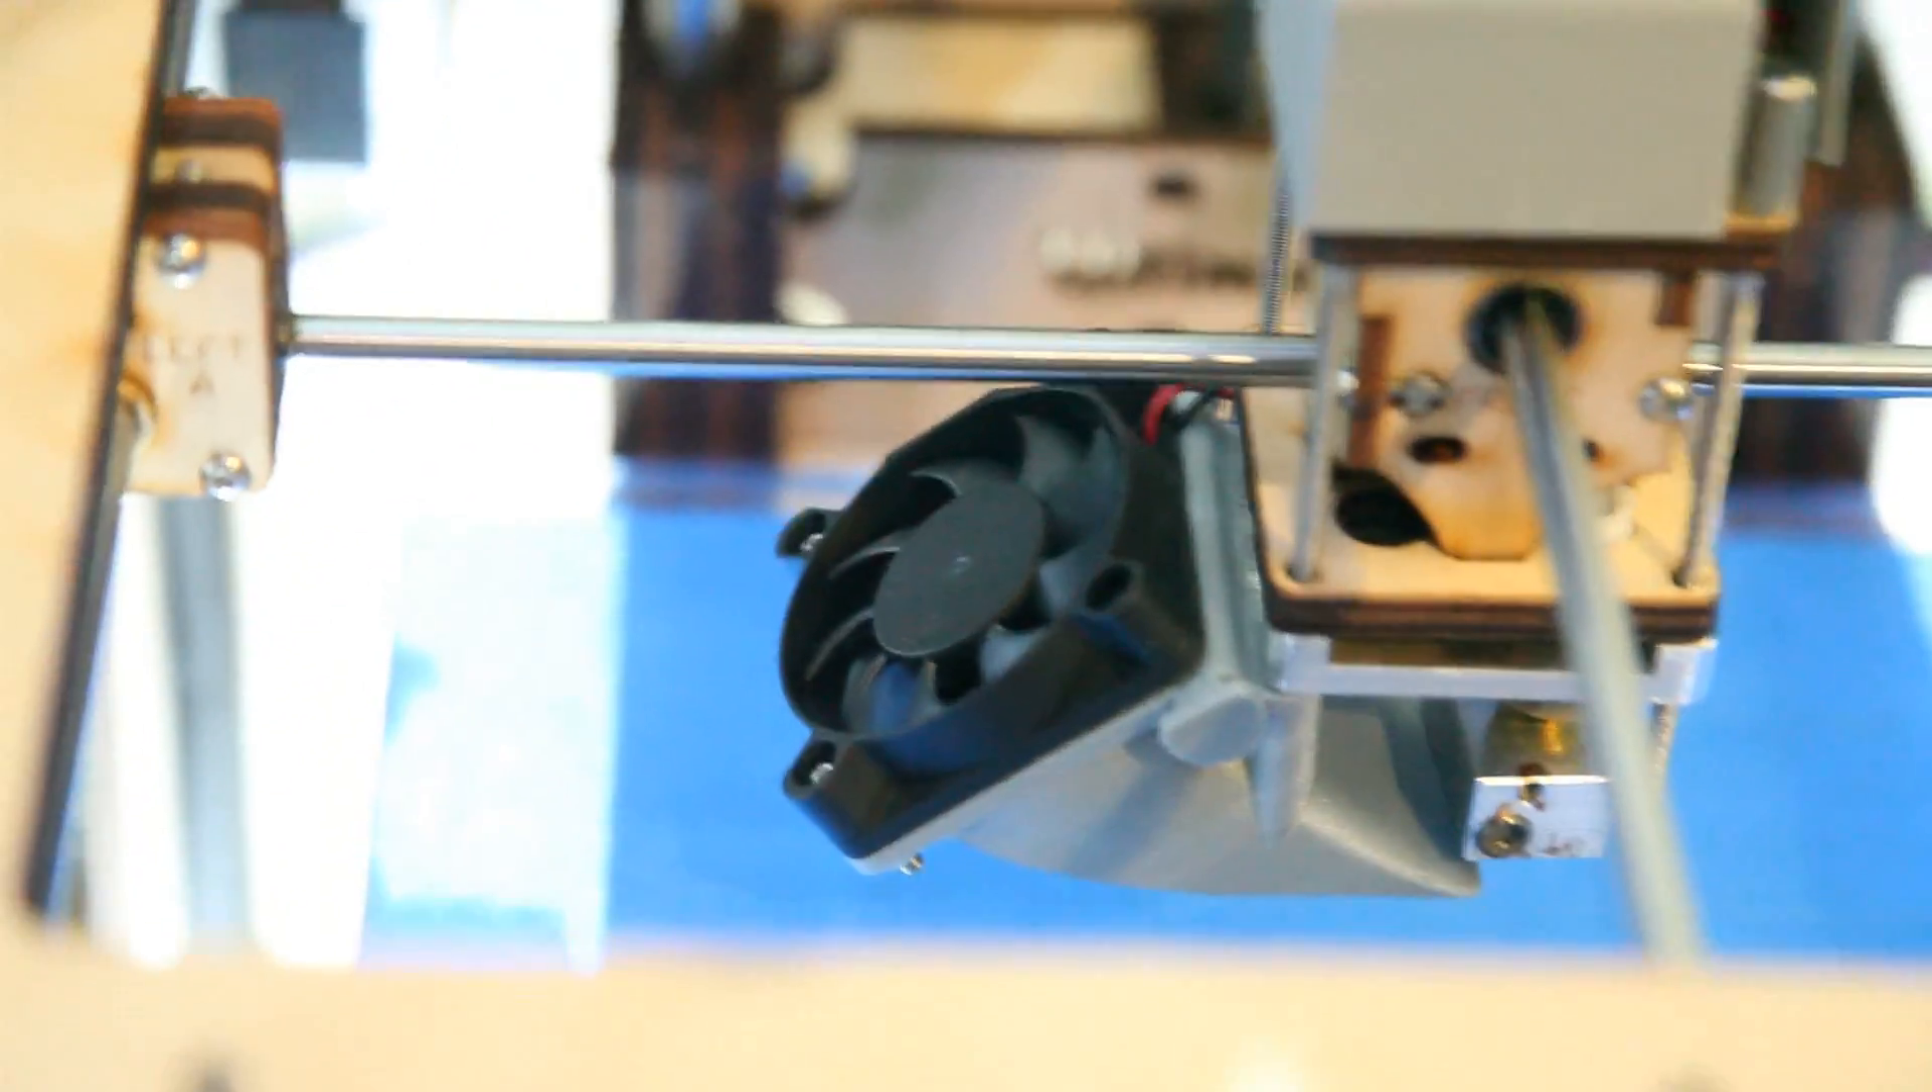All right guys, so here's the final product installed. Now the fan's at a slight angle.